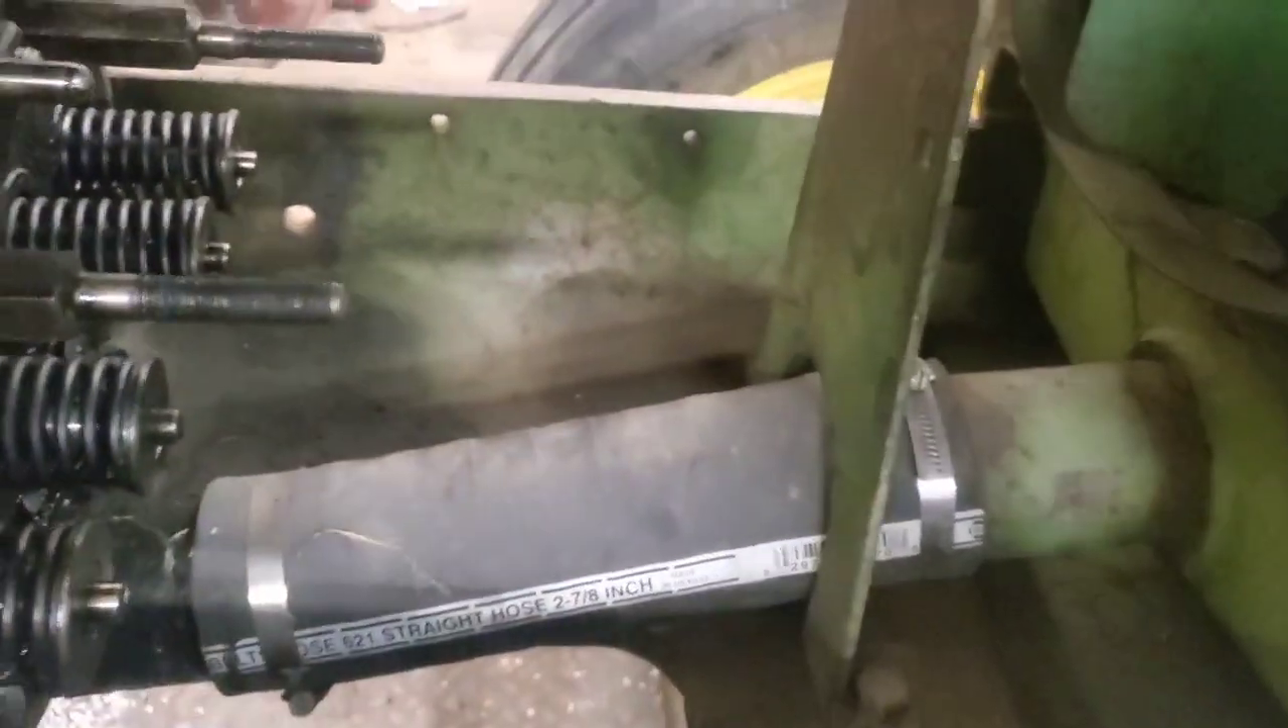But you can't get these out but what you can do is keep them in like this and then we still got to get this hose off of here yet.